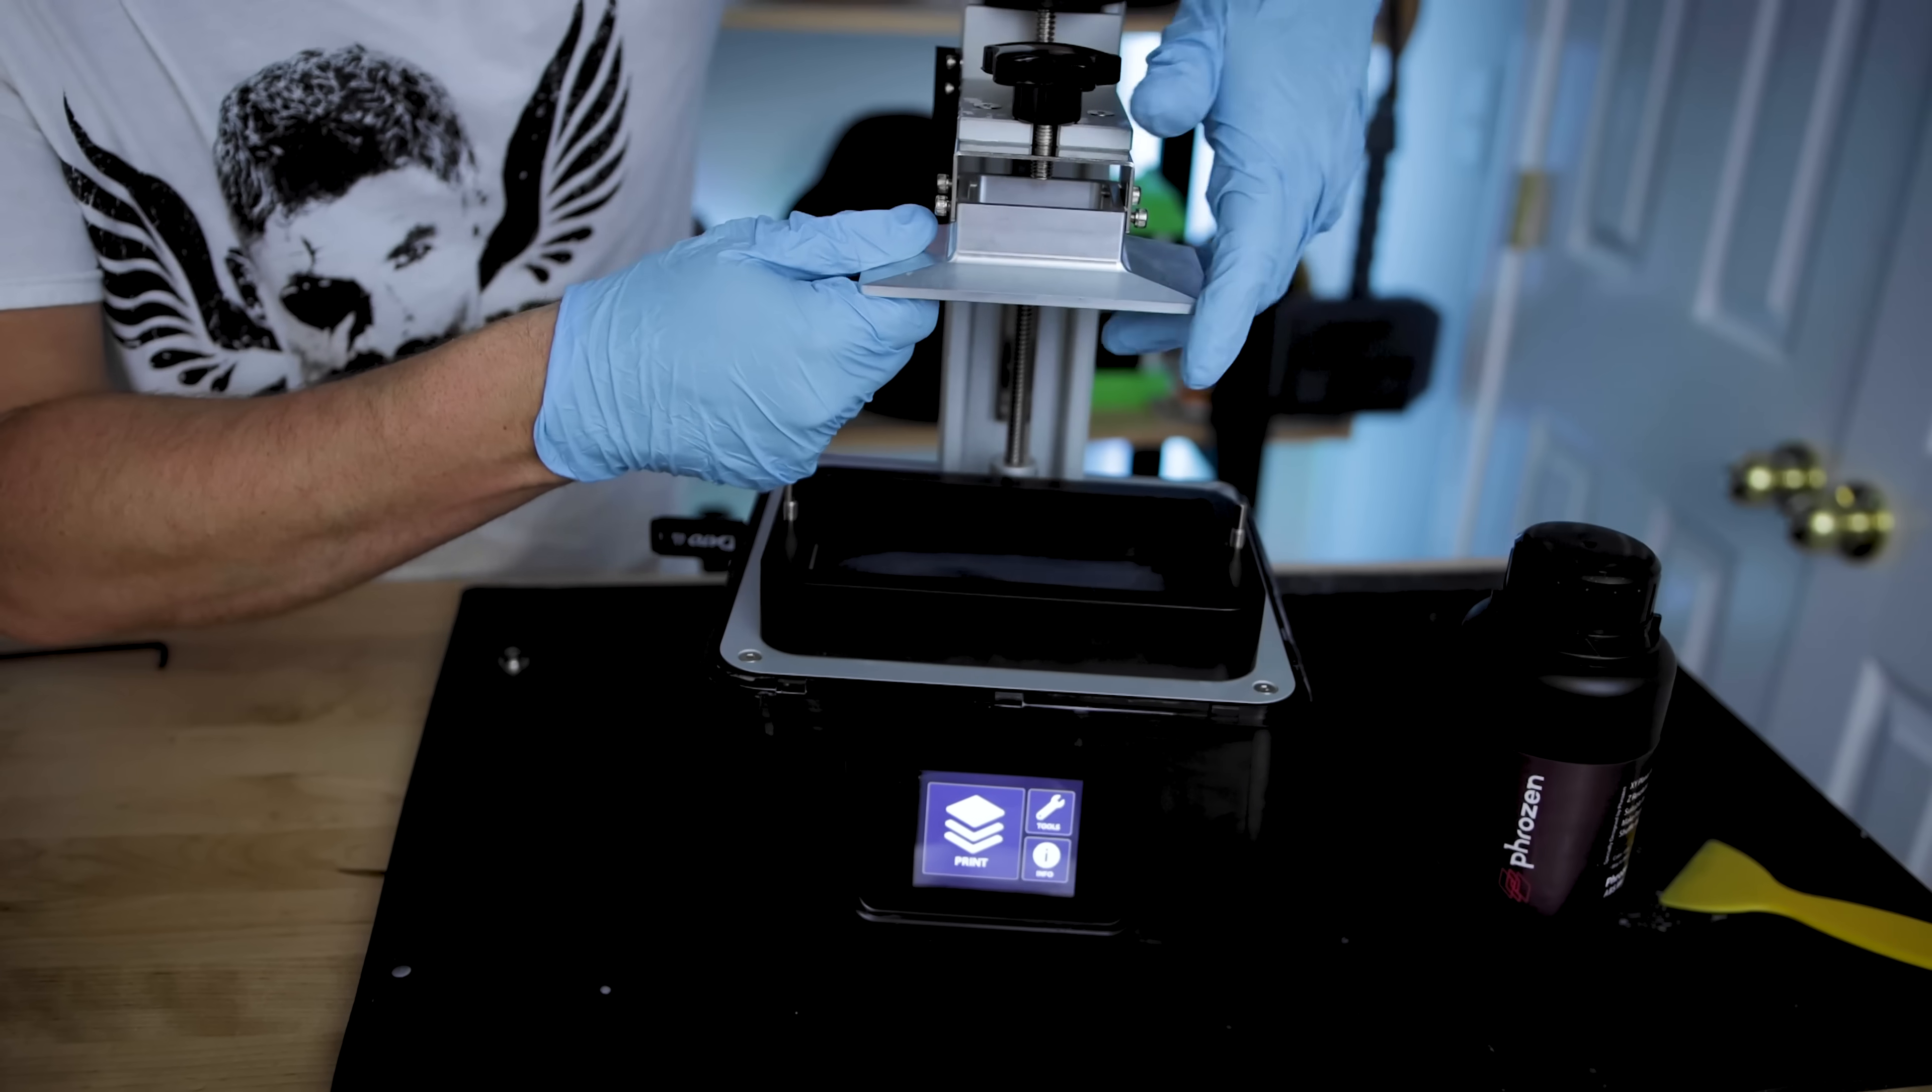Now that I've got the vat in place I've got the build plate attached here.